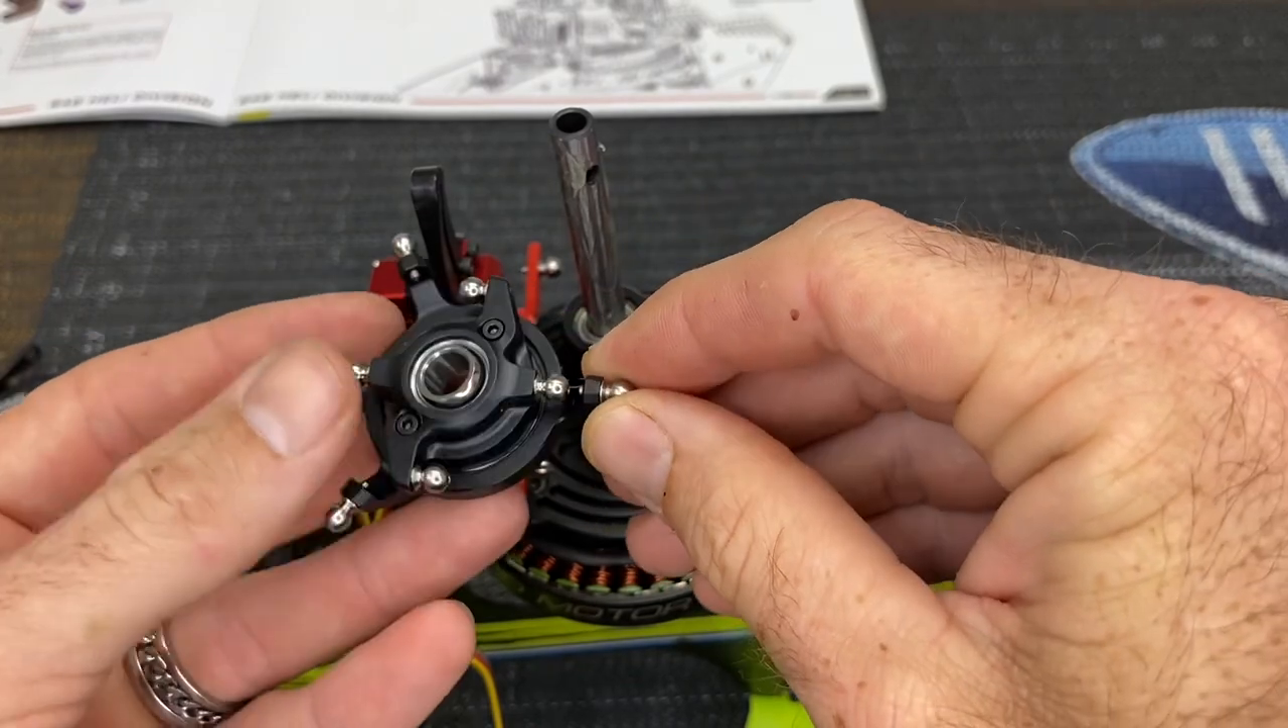Okay i went ahead and put the balls on the actual swash plate.